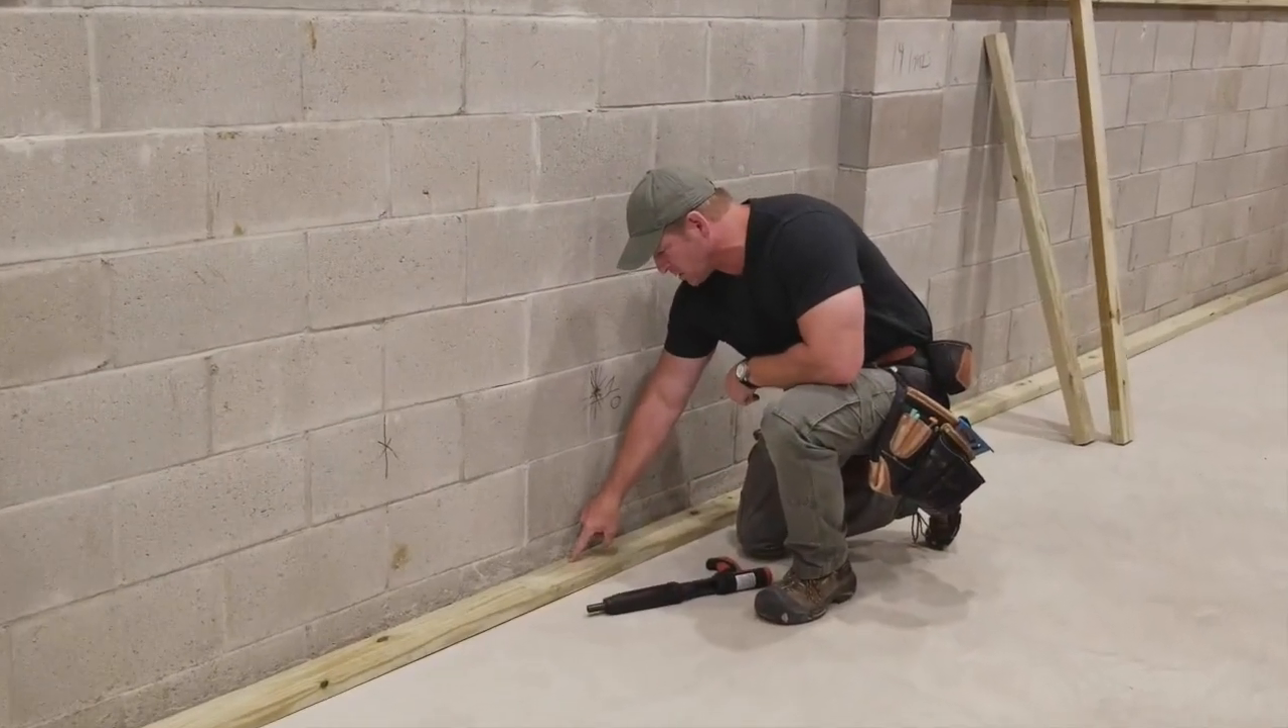I've already got one down, as you can see right here. This is my last bottom plate that went in.